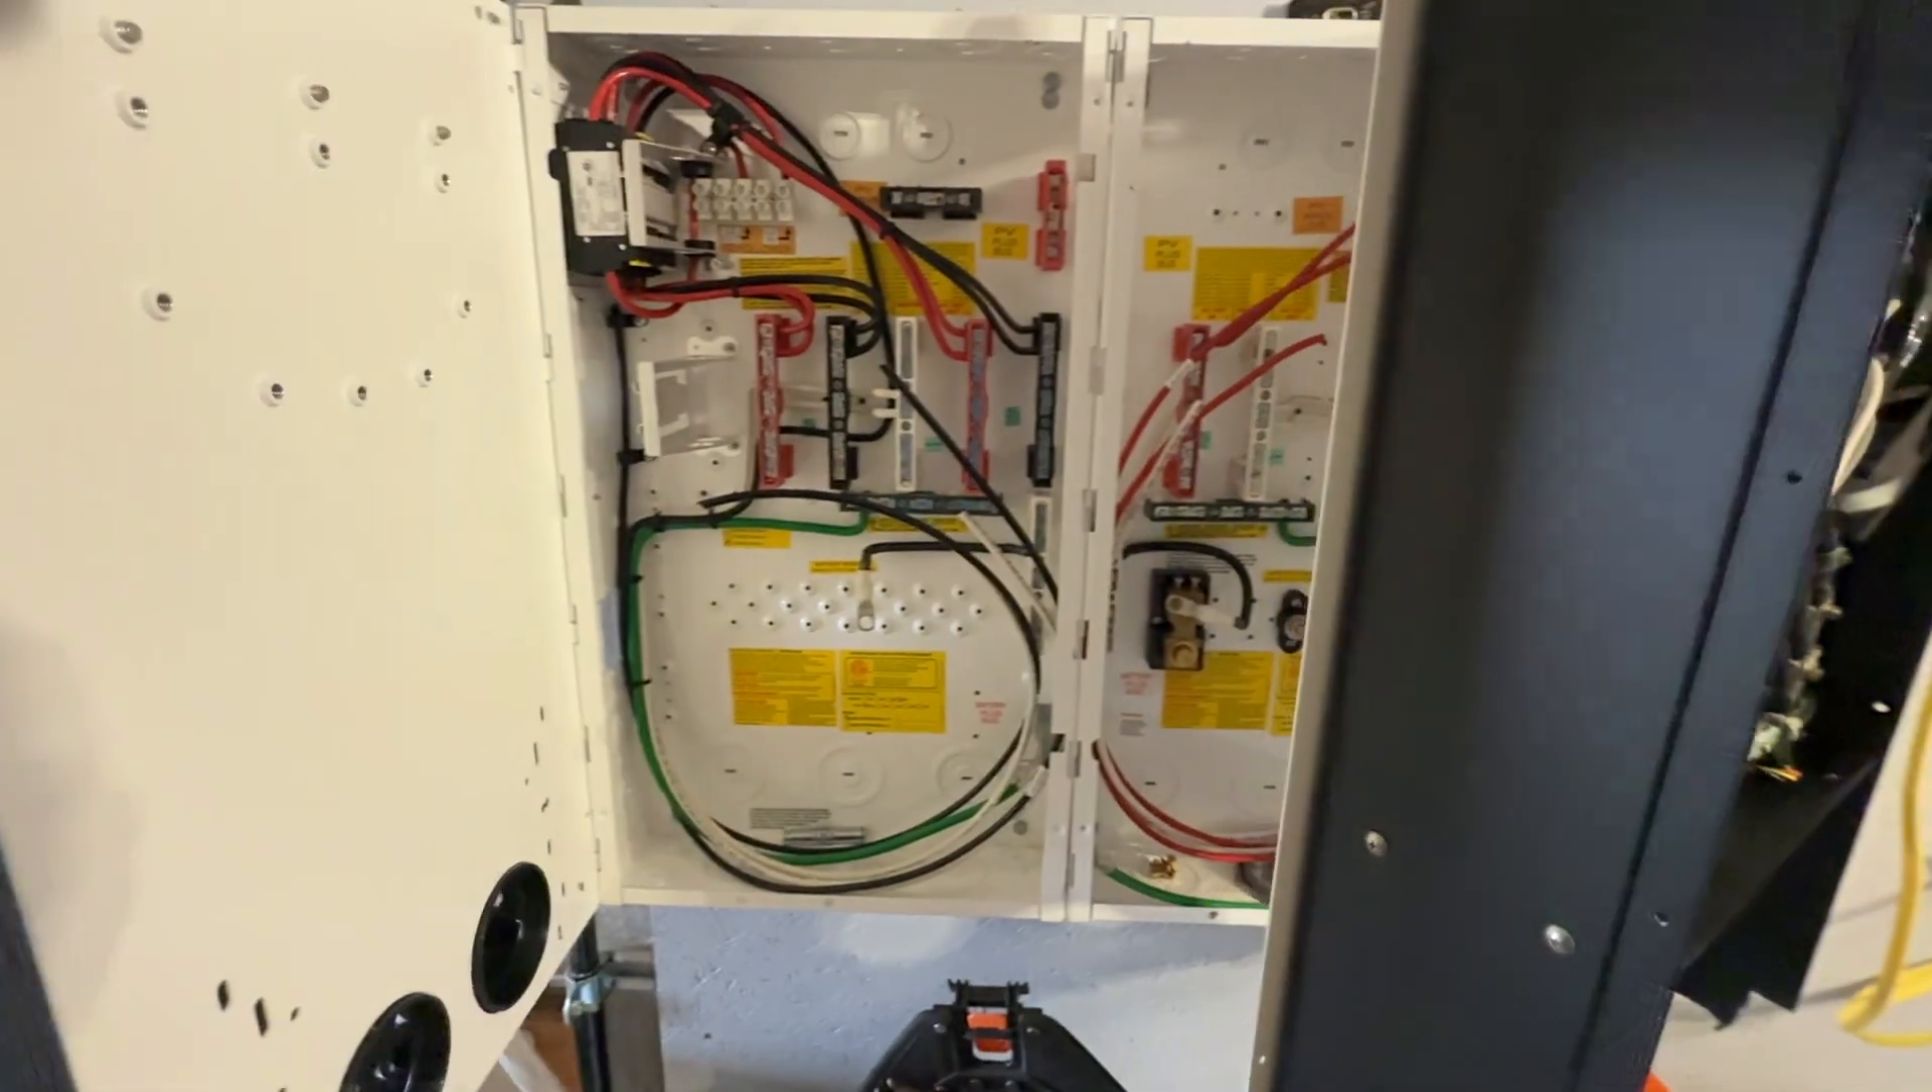Obviously, I need to put the front covers on and do all the wiring.